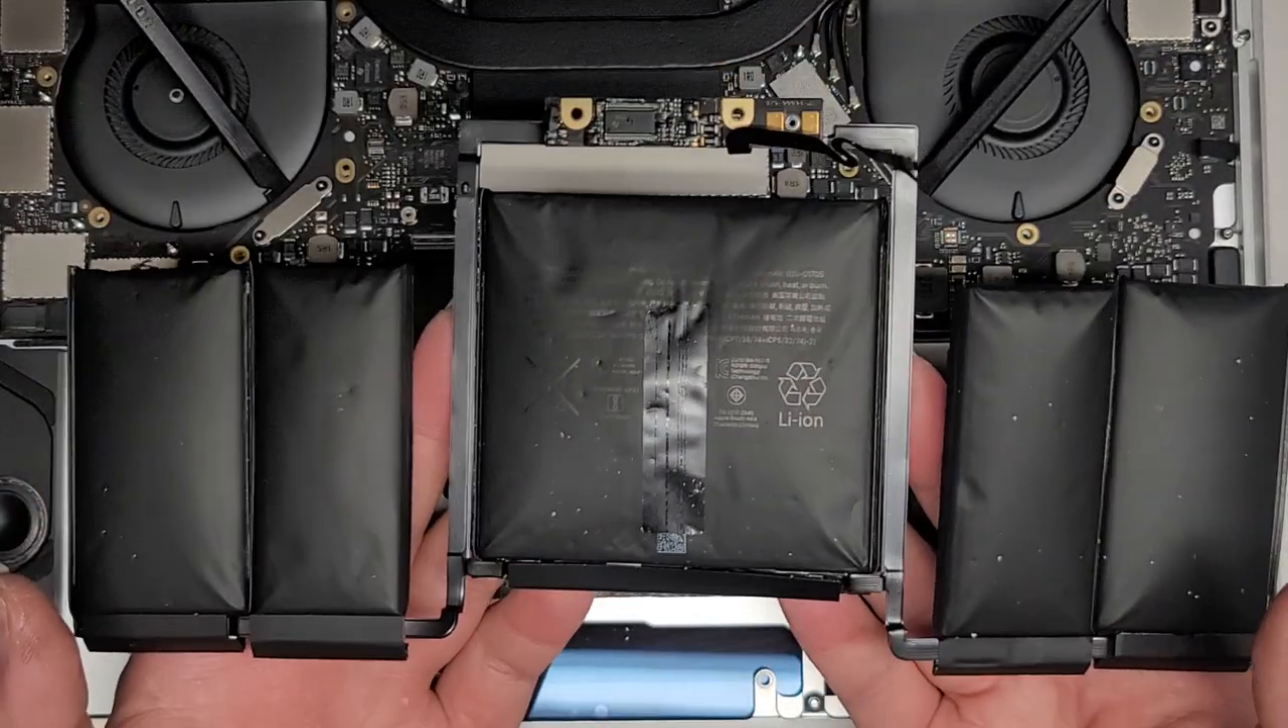We got the battery pack out.